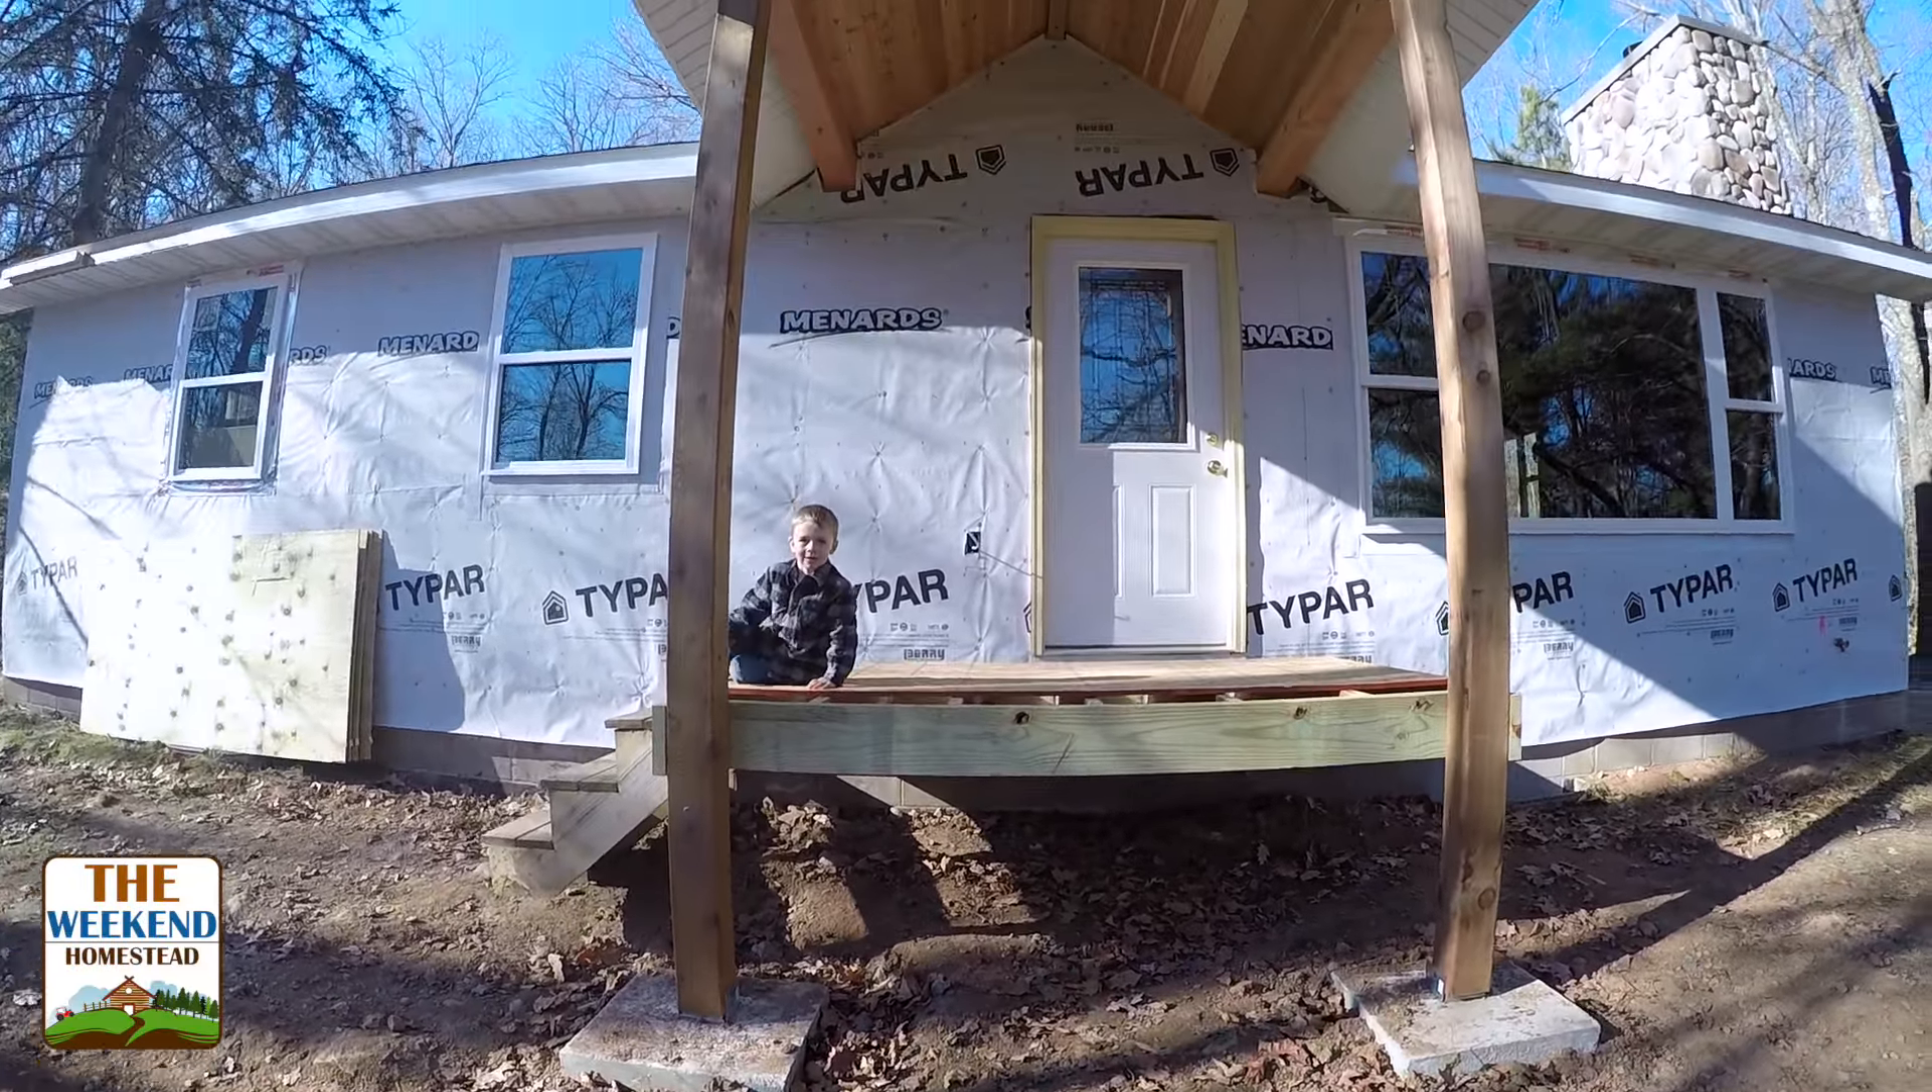But because of what we have that needed to get it going for the wintertime here, we just have these steps here. The posts are in and the concrete is in down here.